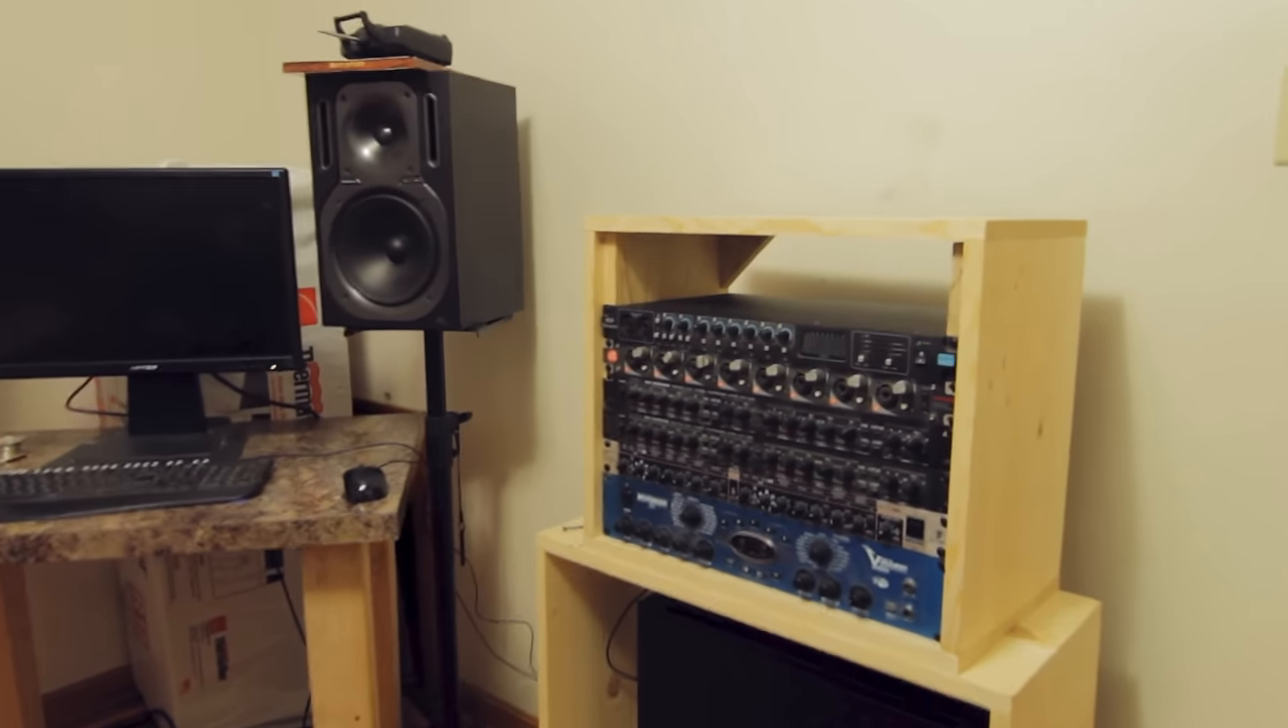All right guys got this little rack popped together here.